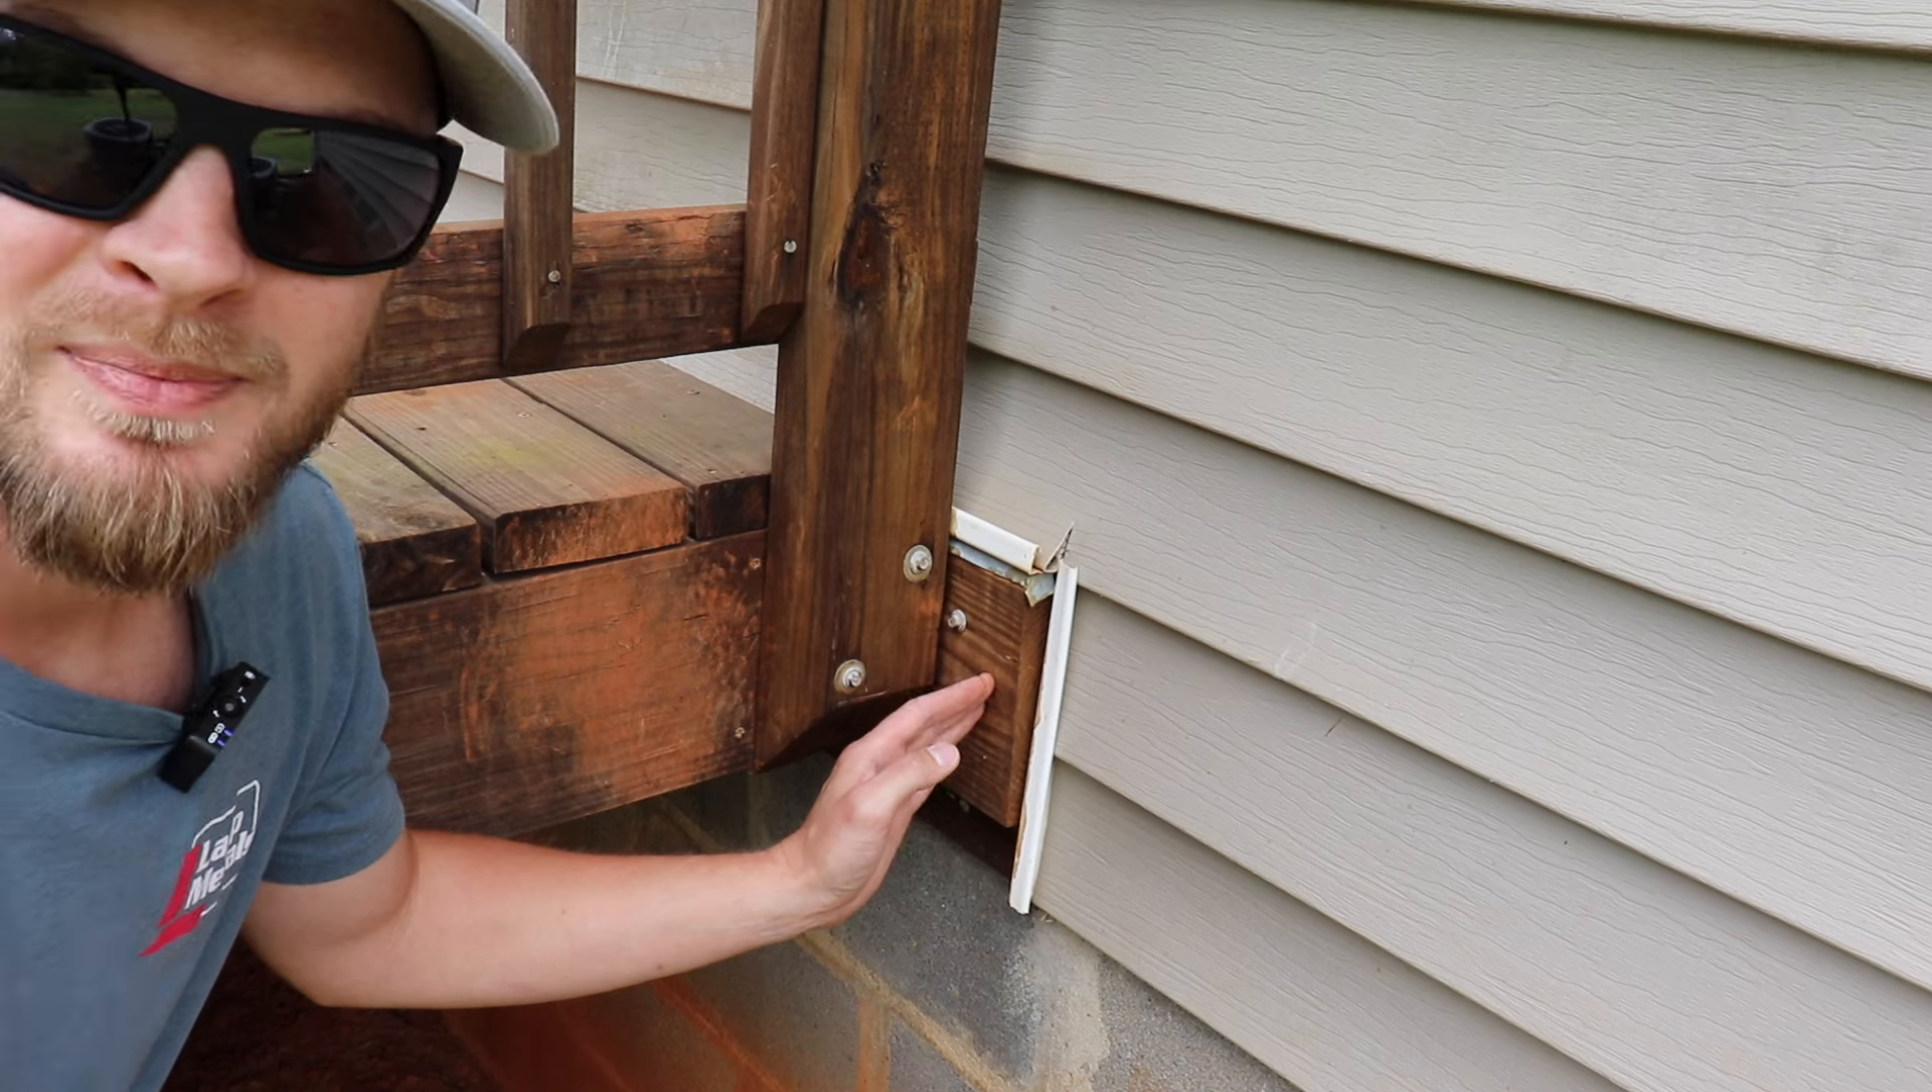But a few things that were done wrong here, you can see we've got the ledger board extending past the deck.